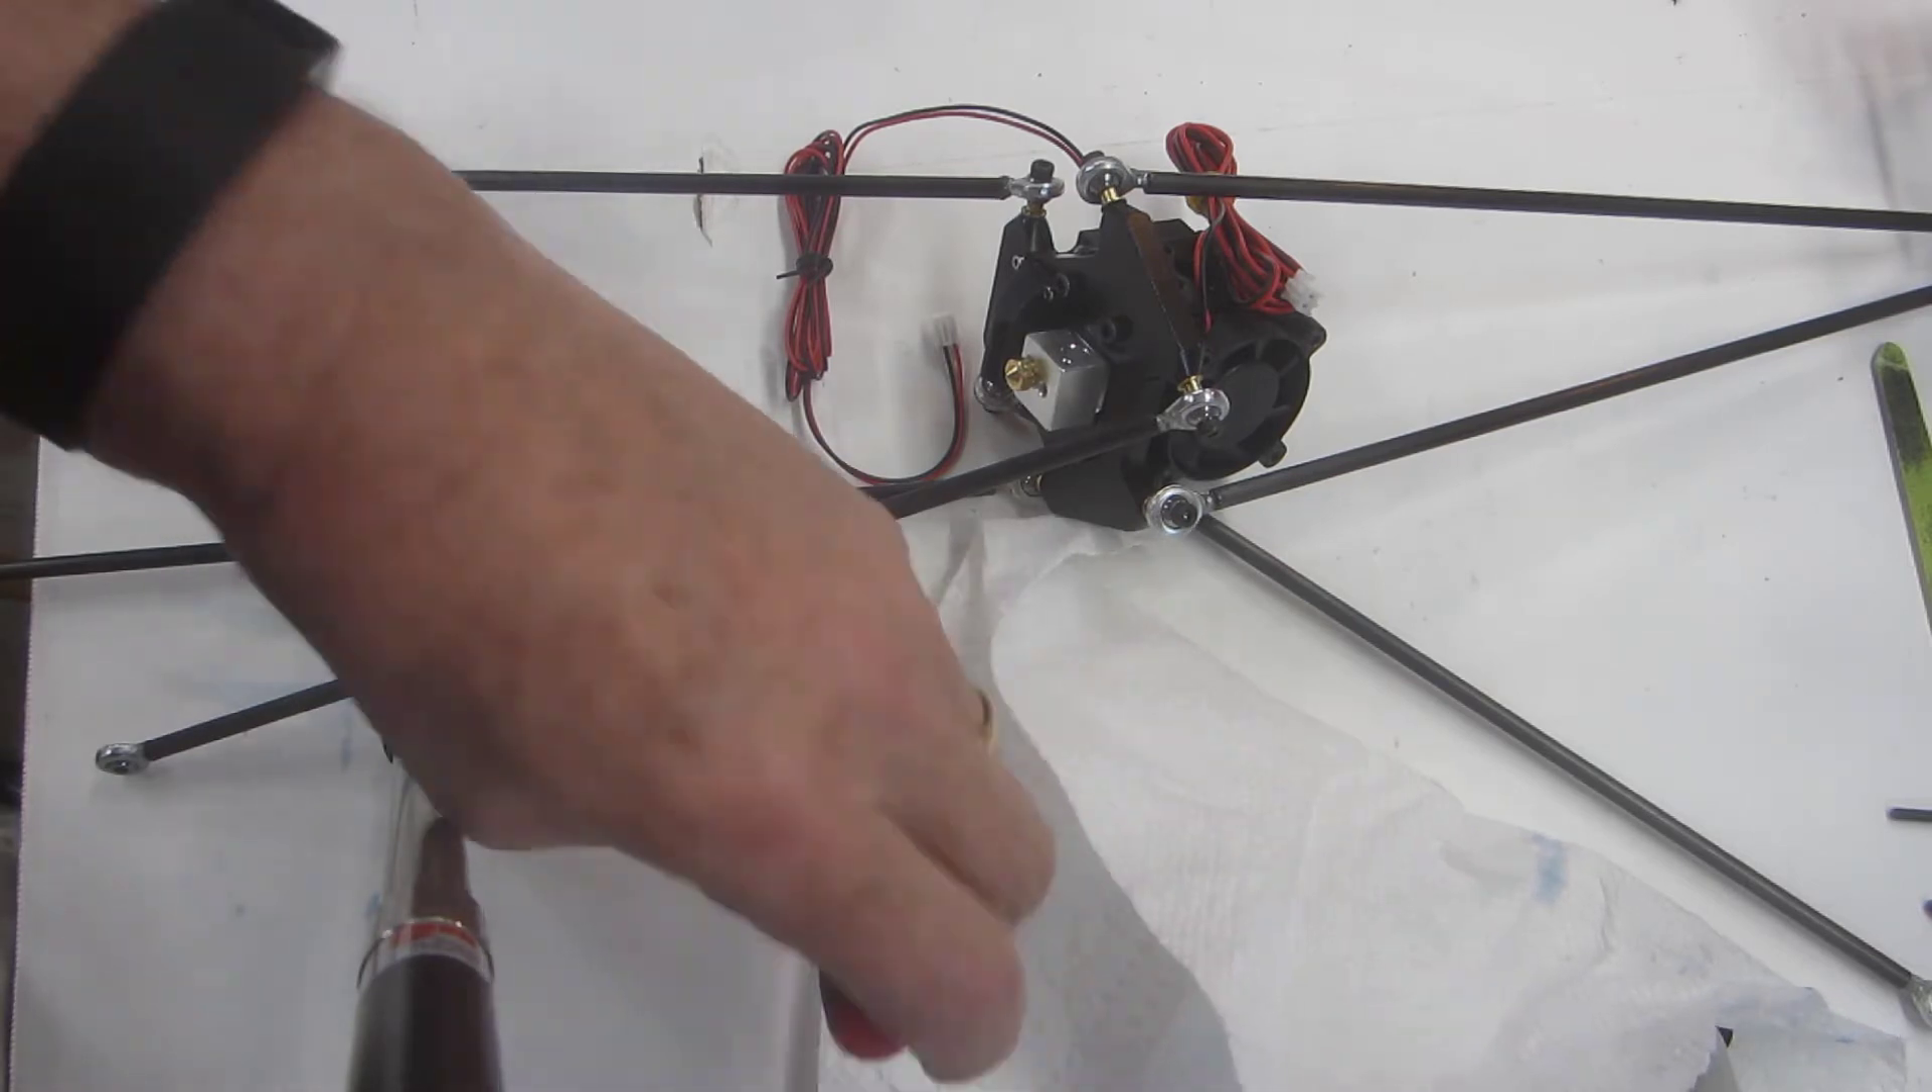Okay here I've got the tie rods actually attached to the effector here and as I said I put a little Loctite on each of these machine screws before I screwed them in there.